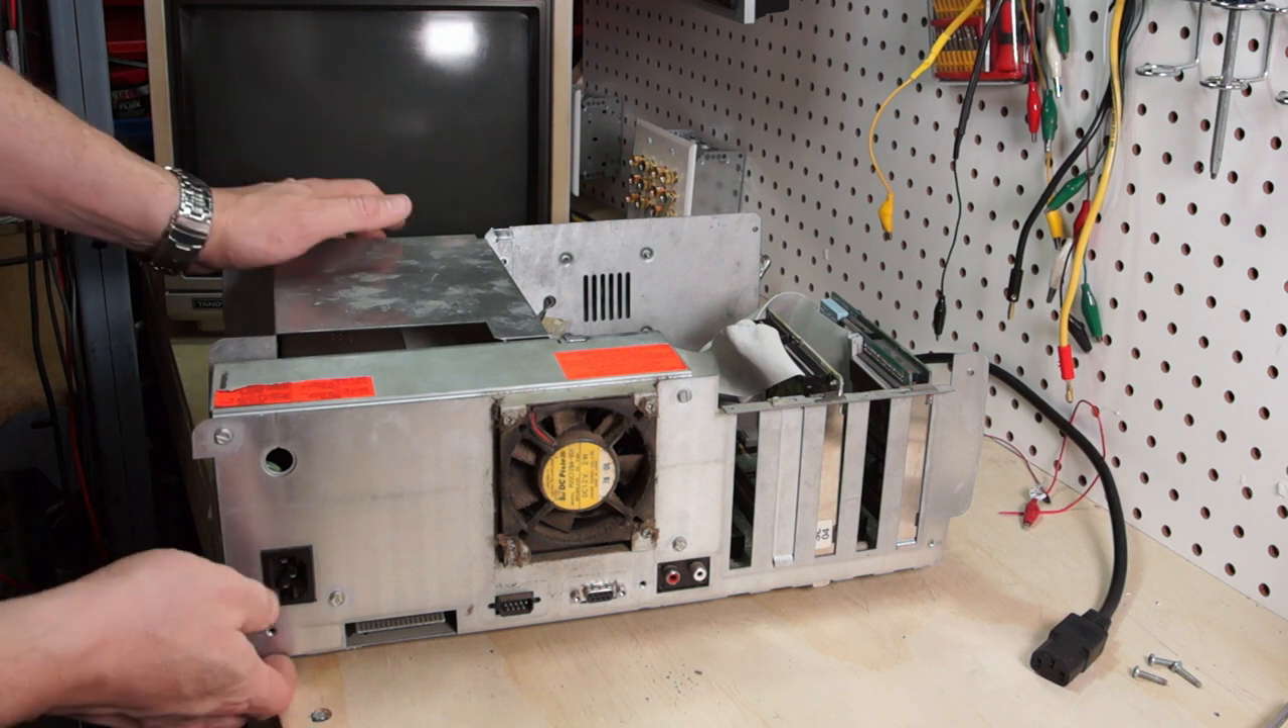Our plastic backing is removed. And we just have the computer frame itself.